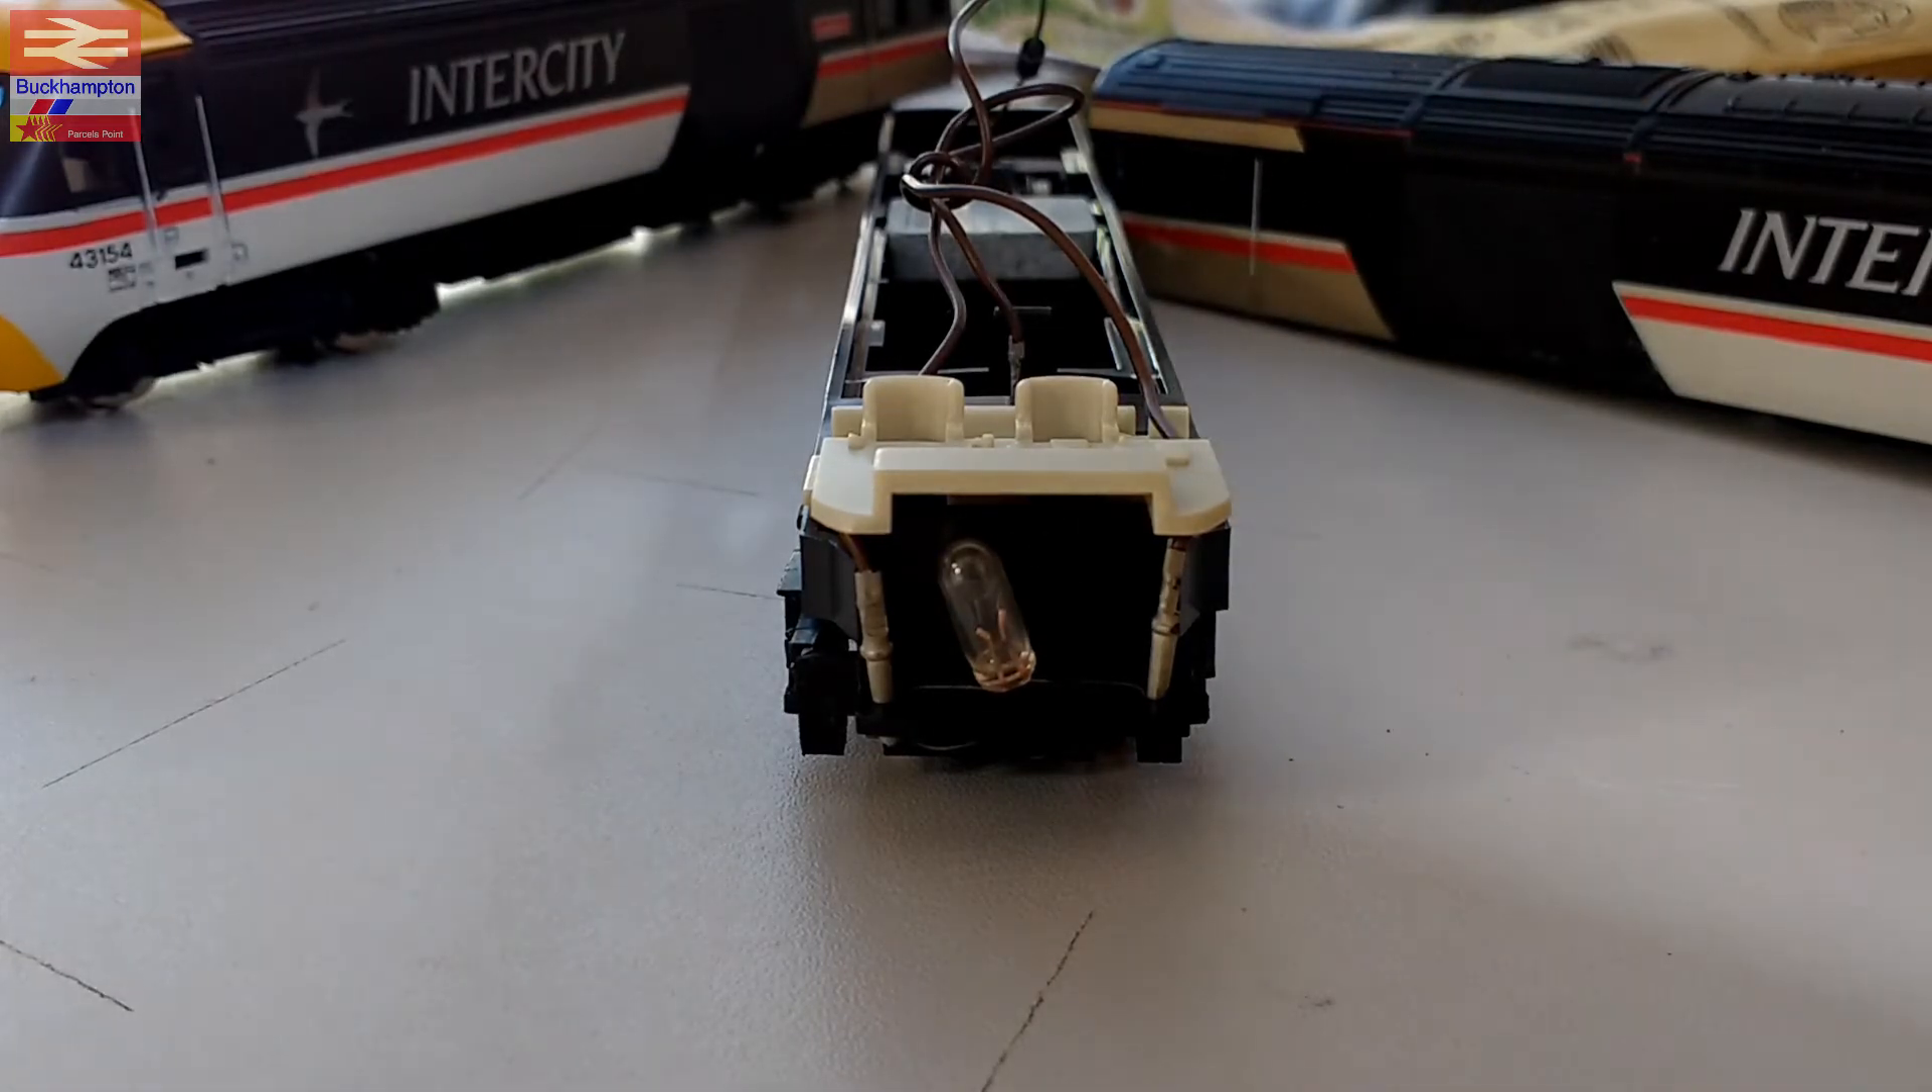With the body shell removed it's easy to see why this train could never have both white lights and red lights at the back because there is only one bulb.